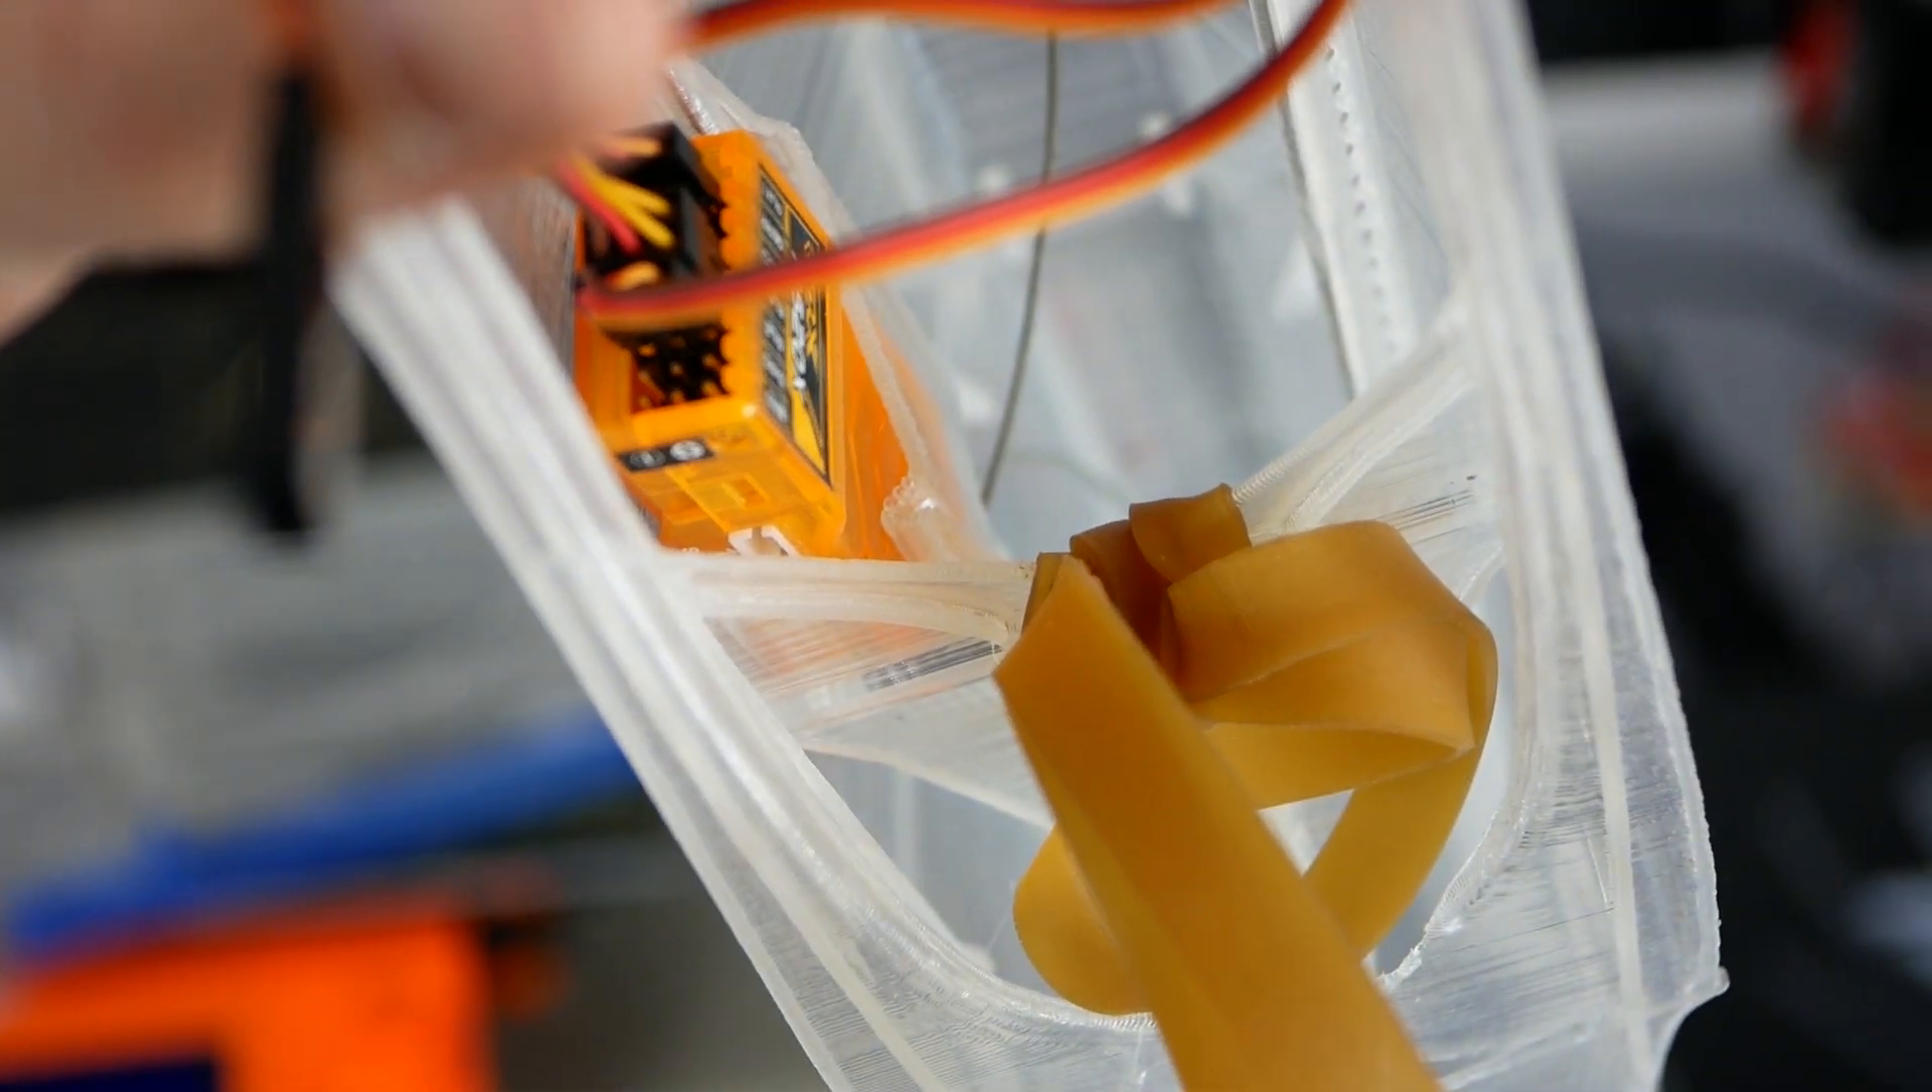At last I wrapped two rubber bands around the rib in the fuselage Which will later be used to hold the wing into place.